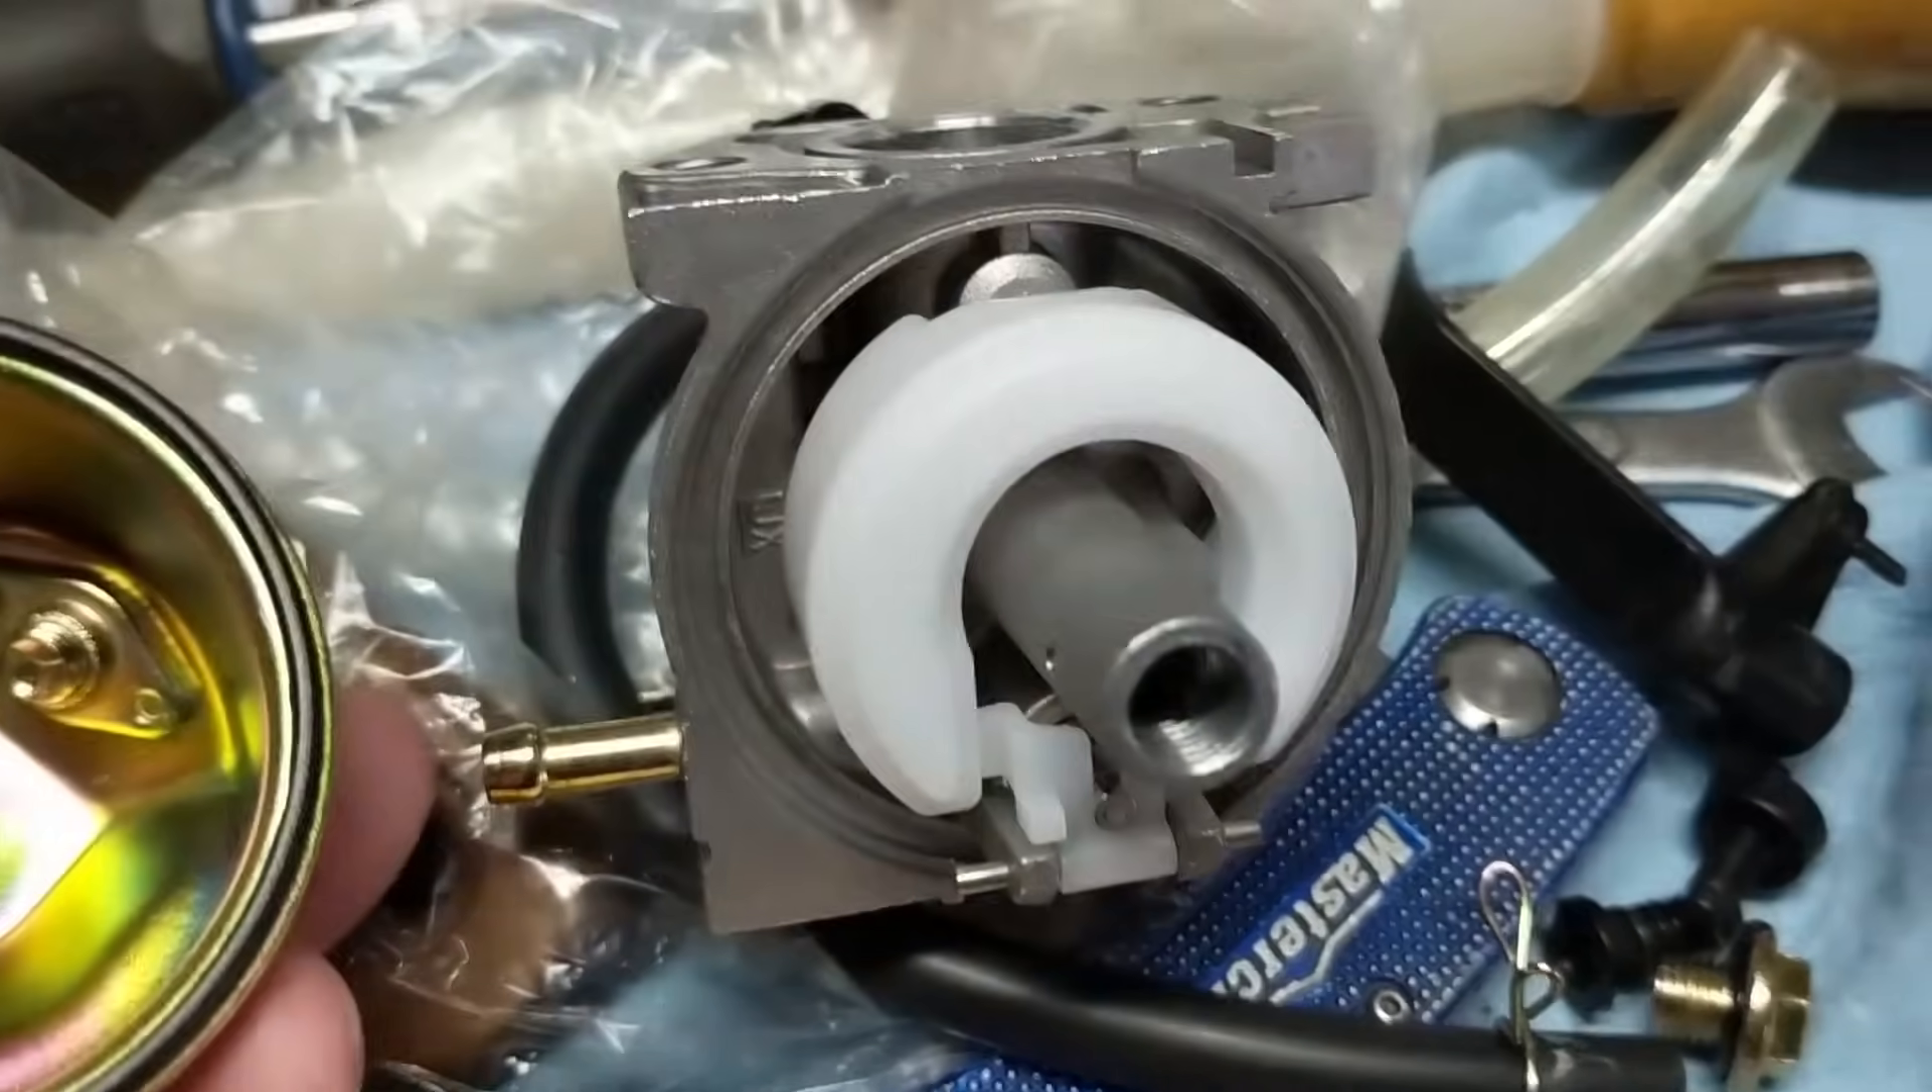So we now have the bowl off of the carburetor.